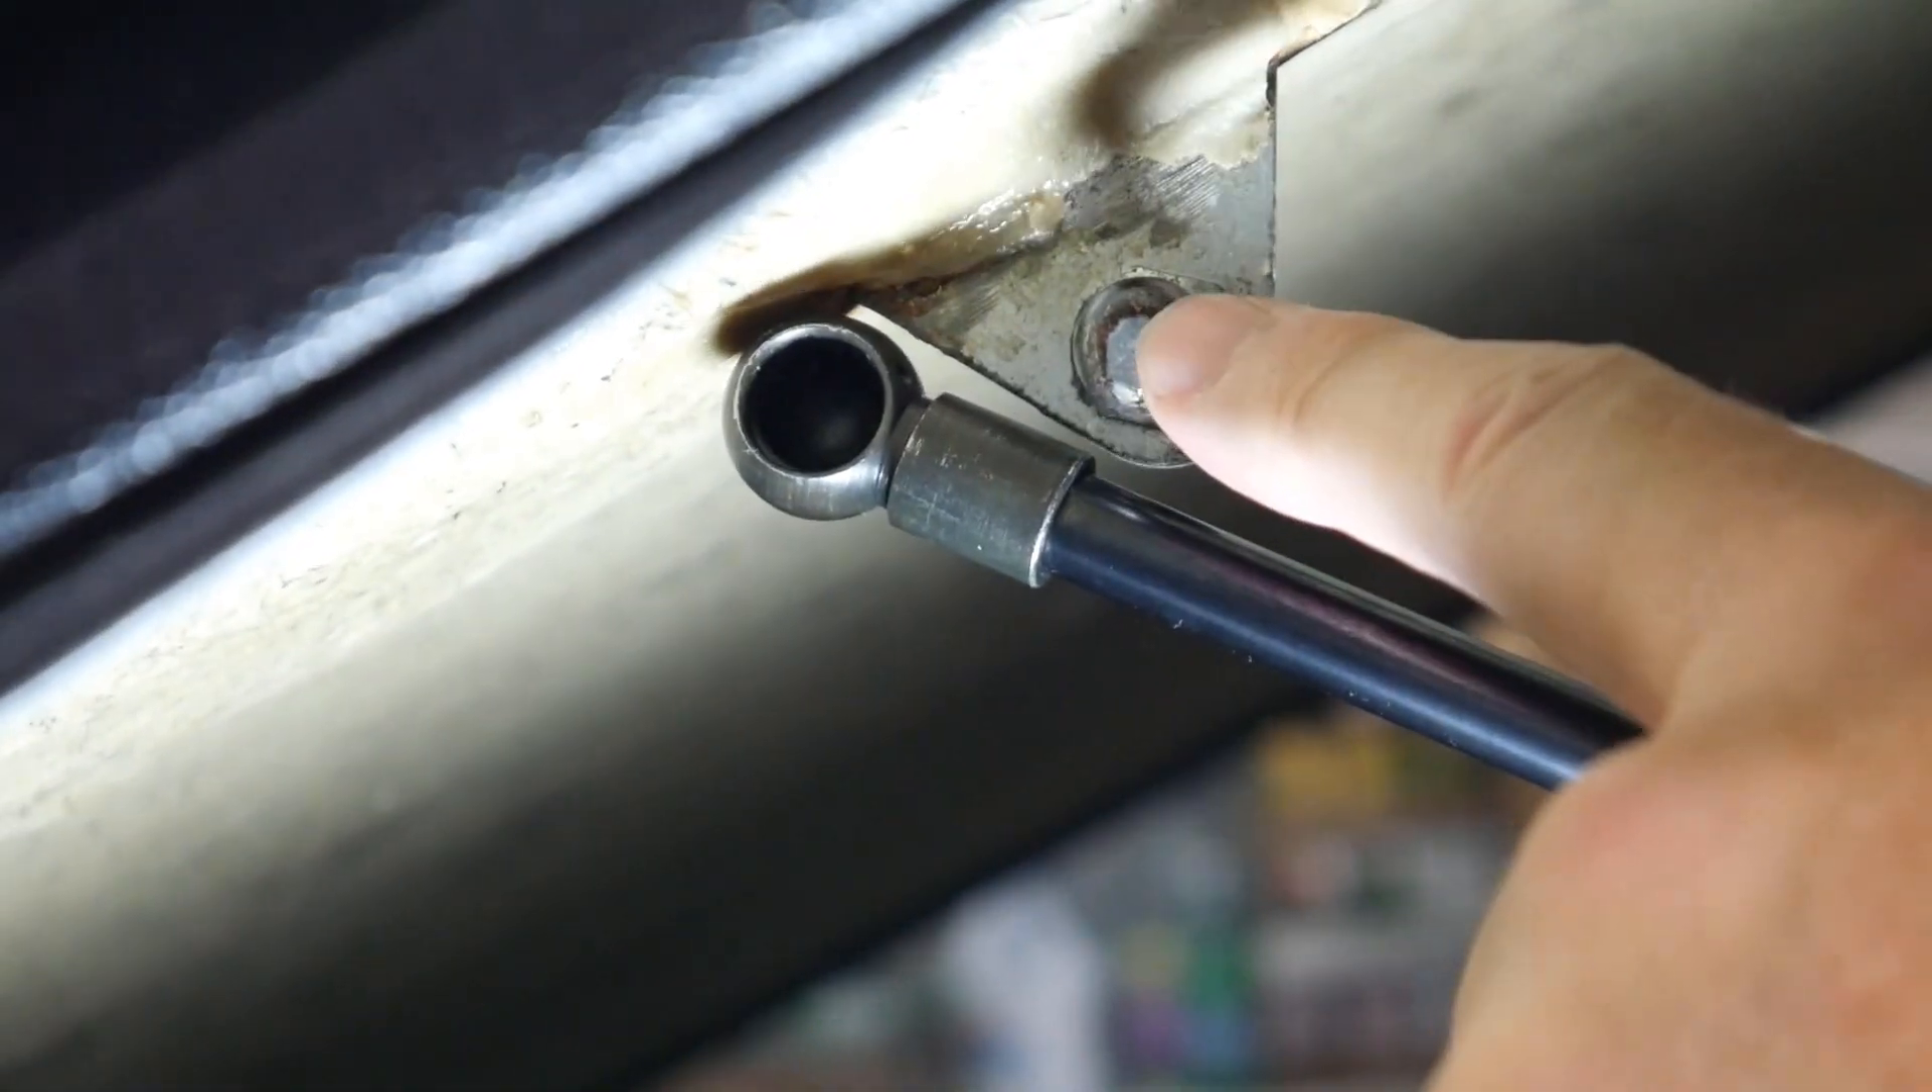So as you can see the the shocks not going to line up.